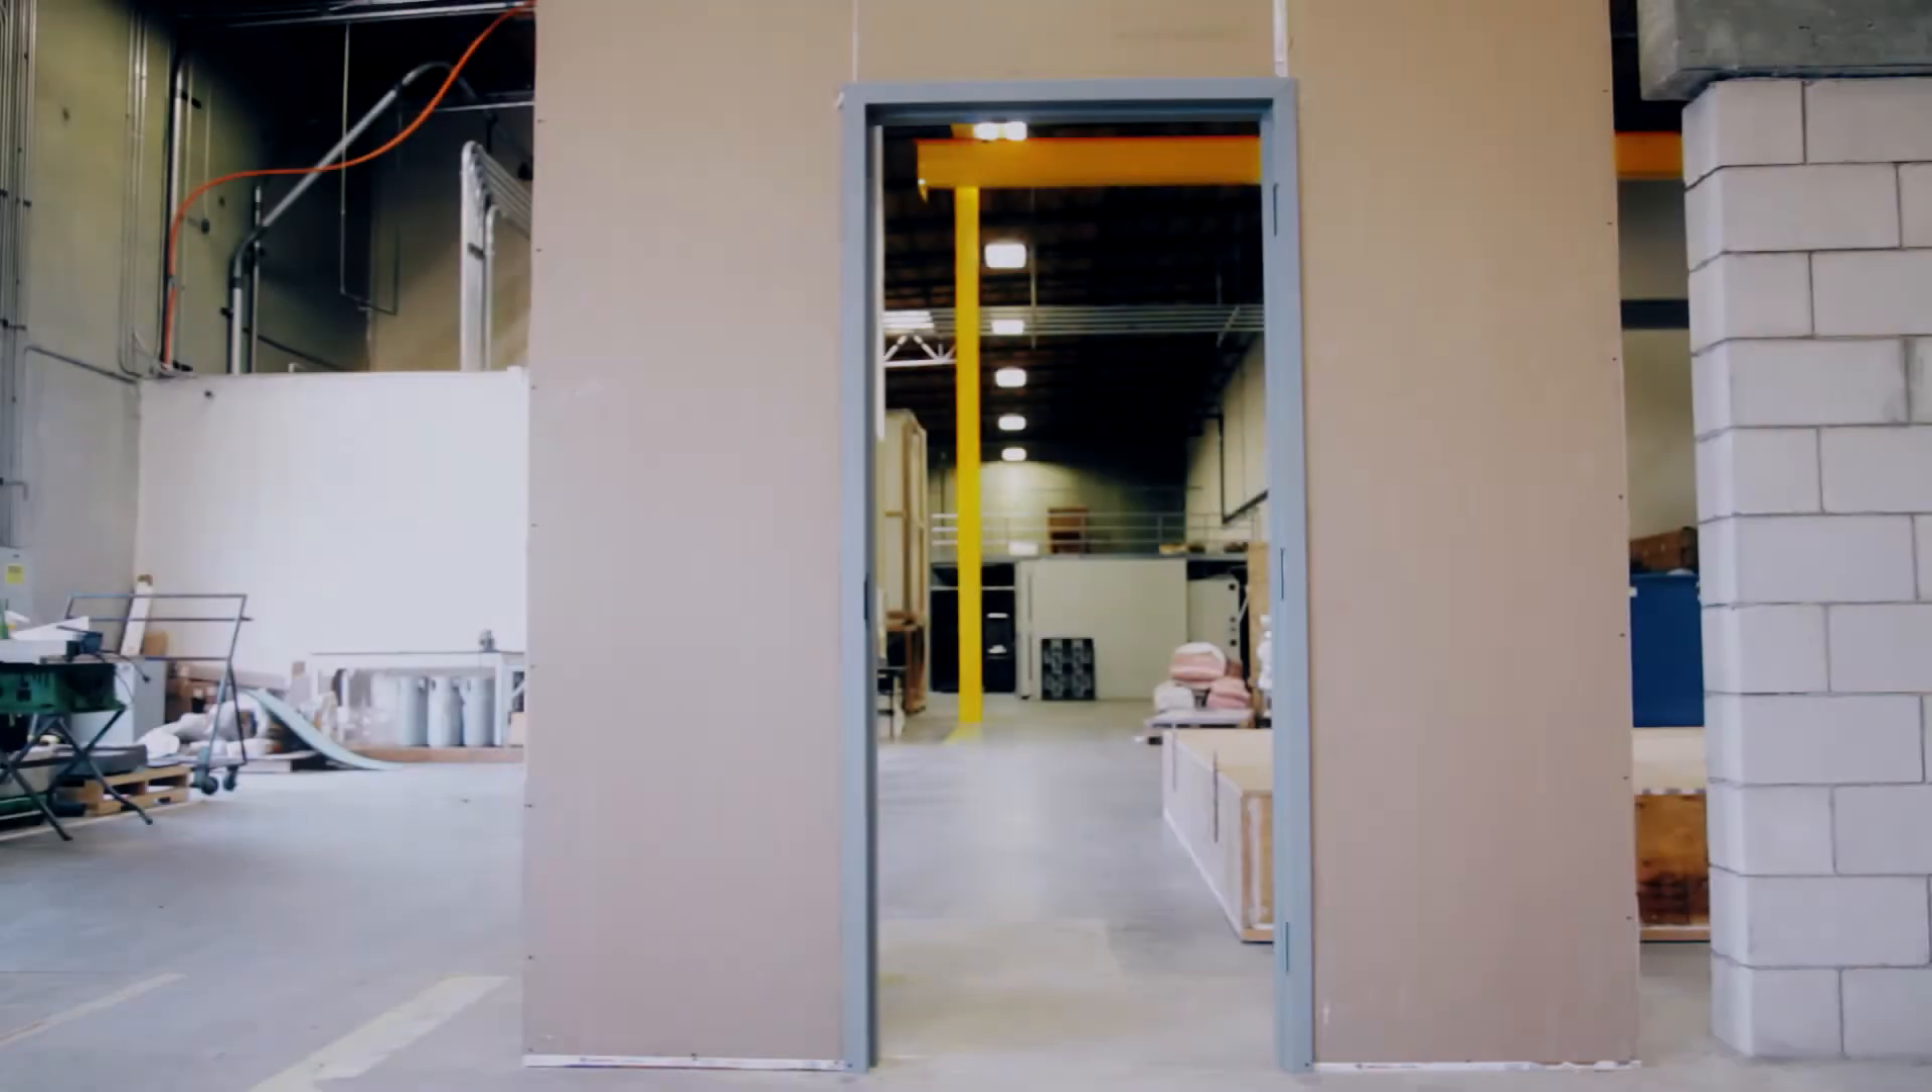Your frame installation is complete and is now ready for the next phase of construction.